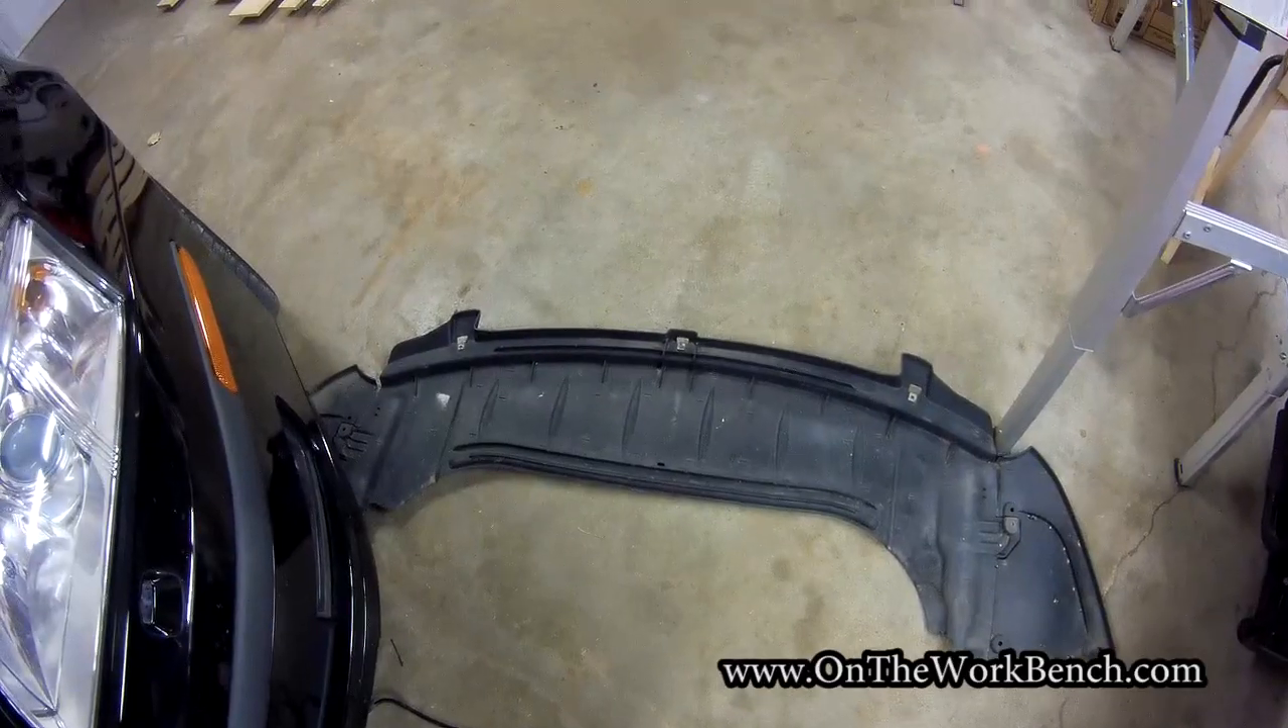This is what the lower cover looks like when it's removed.